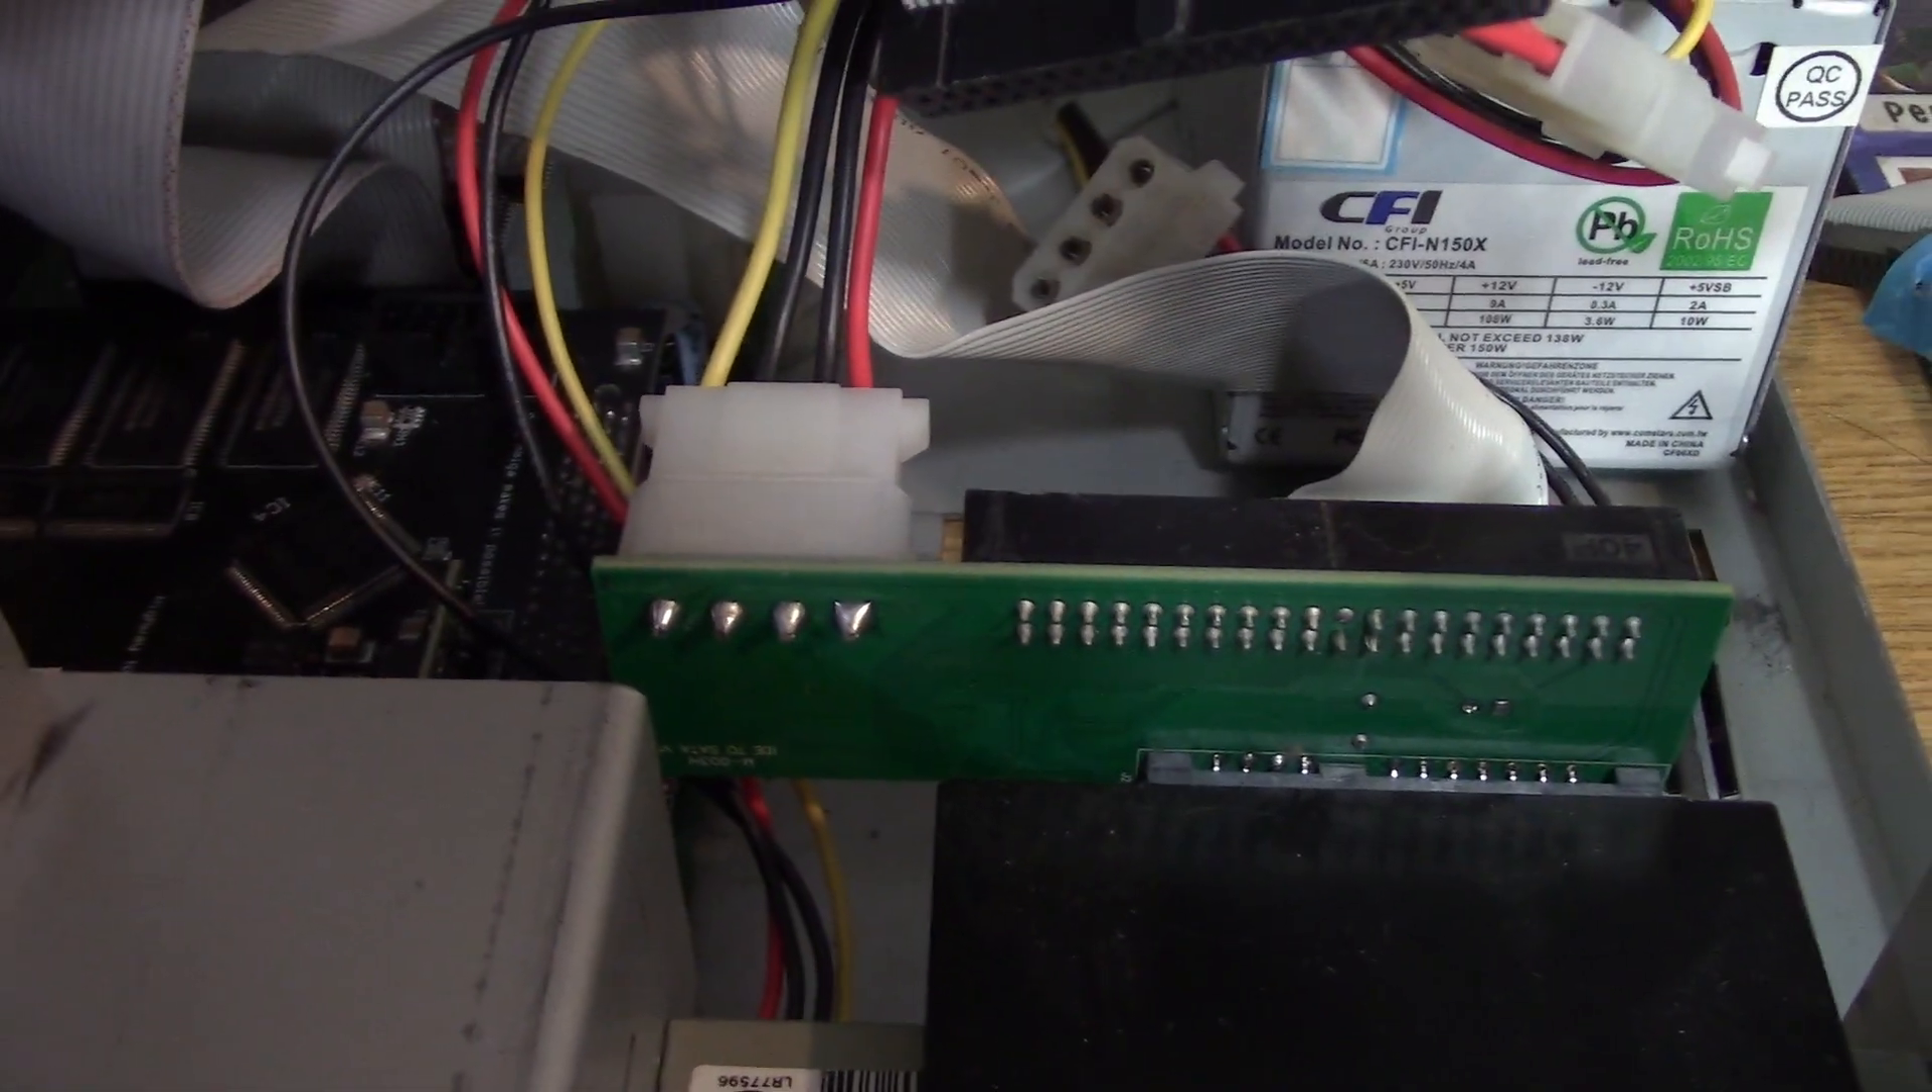So, I've got my IDE cable connected to the adapter now.